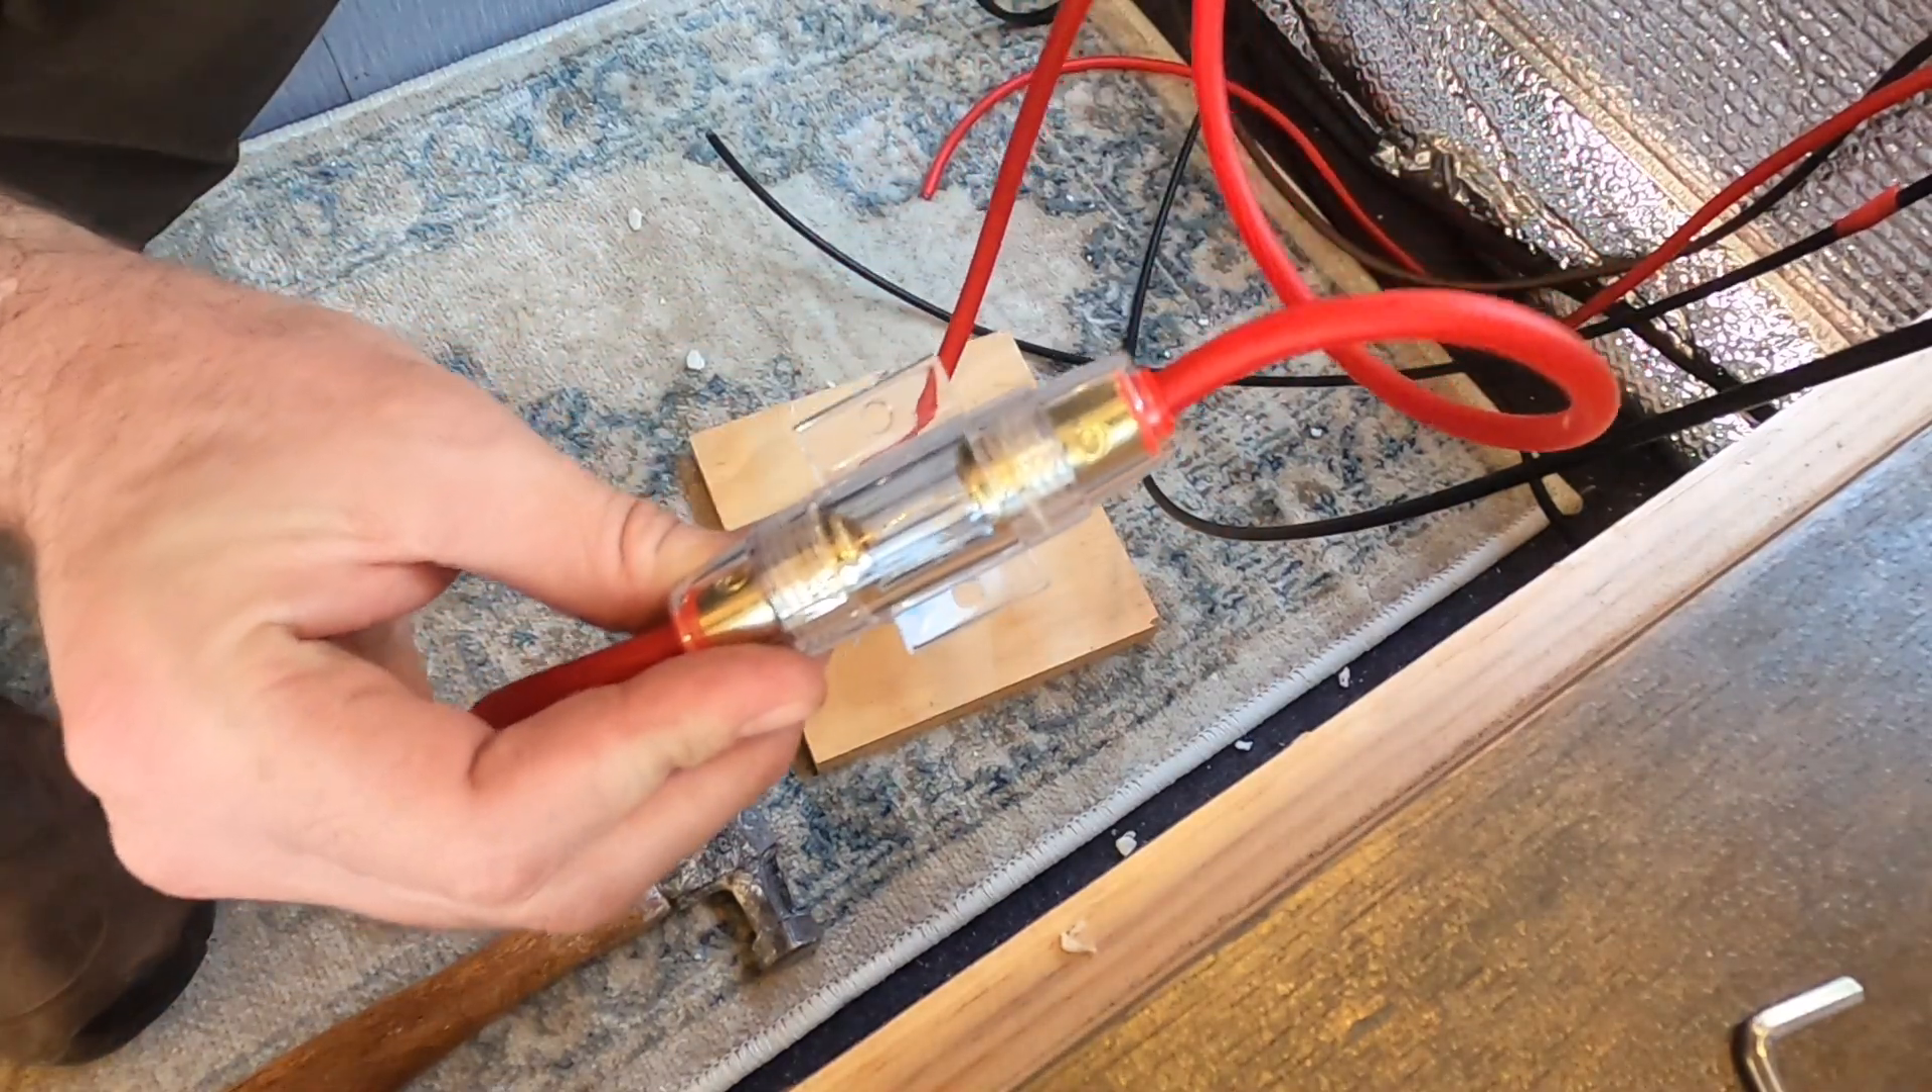Now we've got a completed cable with a fuse.